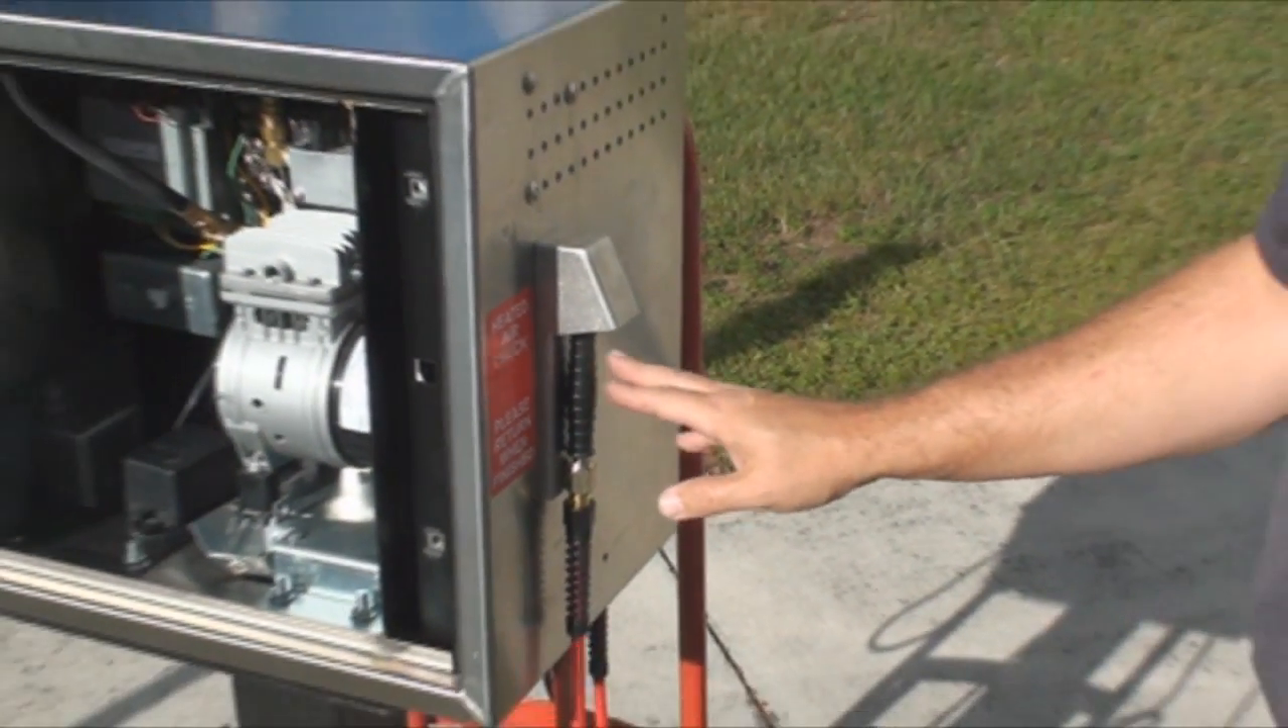Okay, so here we have the chuck holder installed and as you can see it's a heated chuck holder.